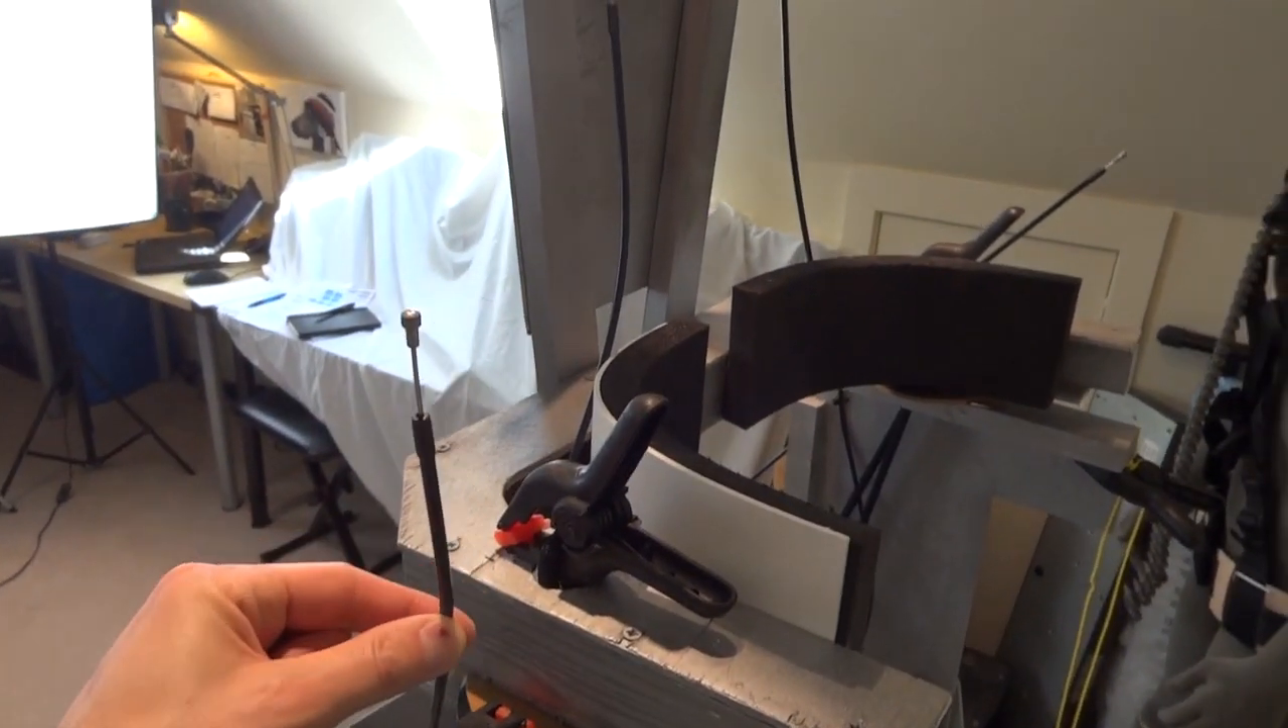The cables just run up here for now i will eventually put proper levers on the top to push and pull them.